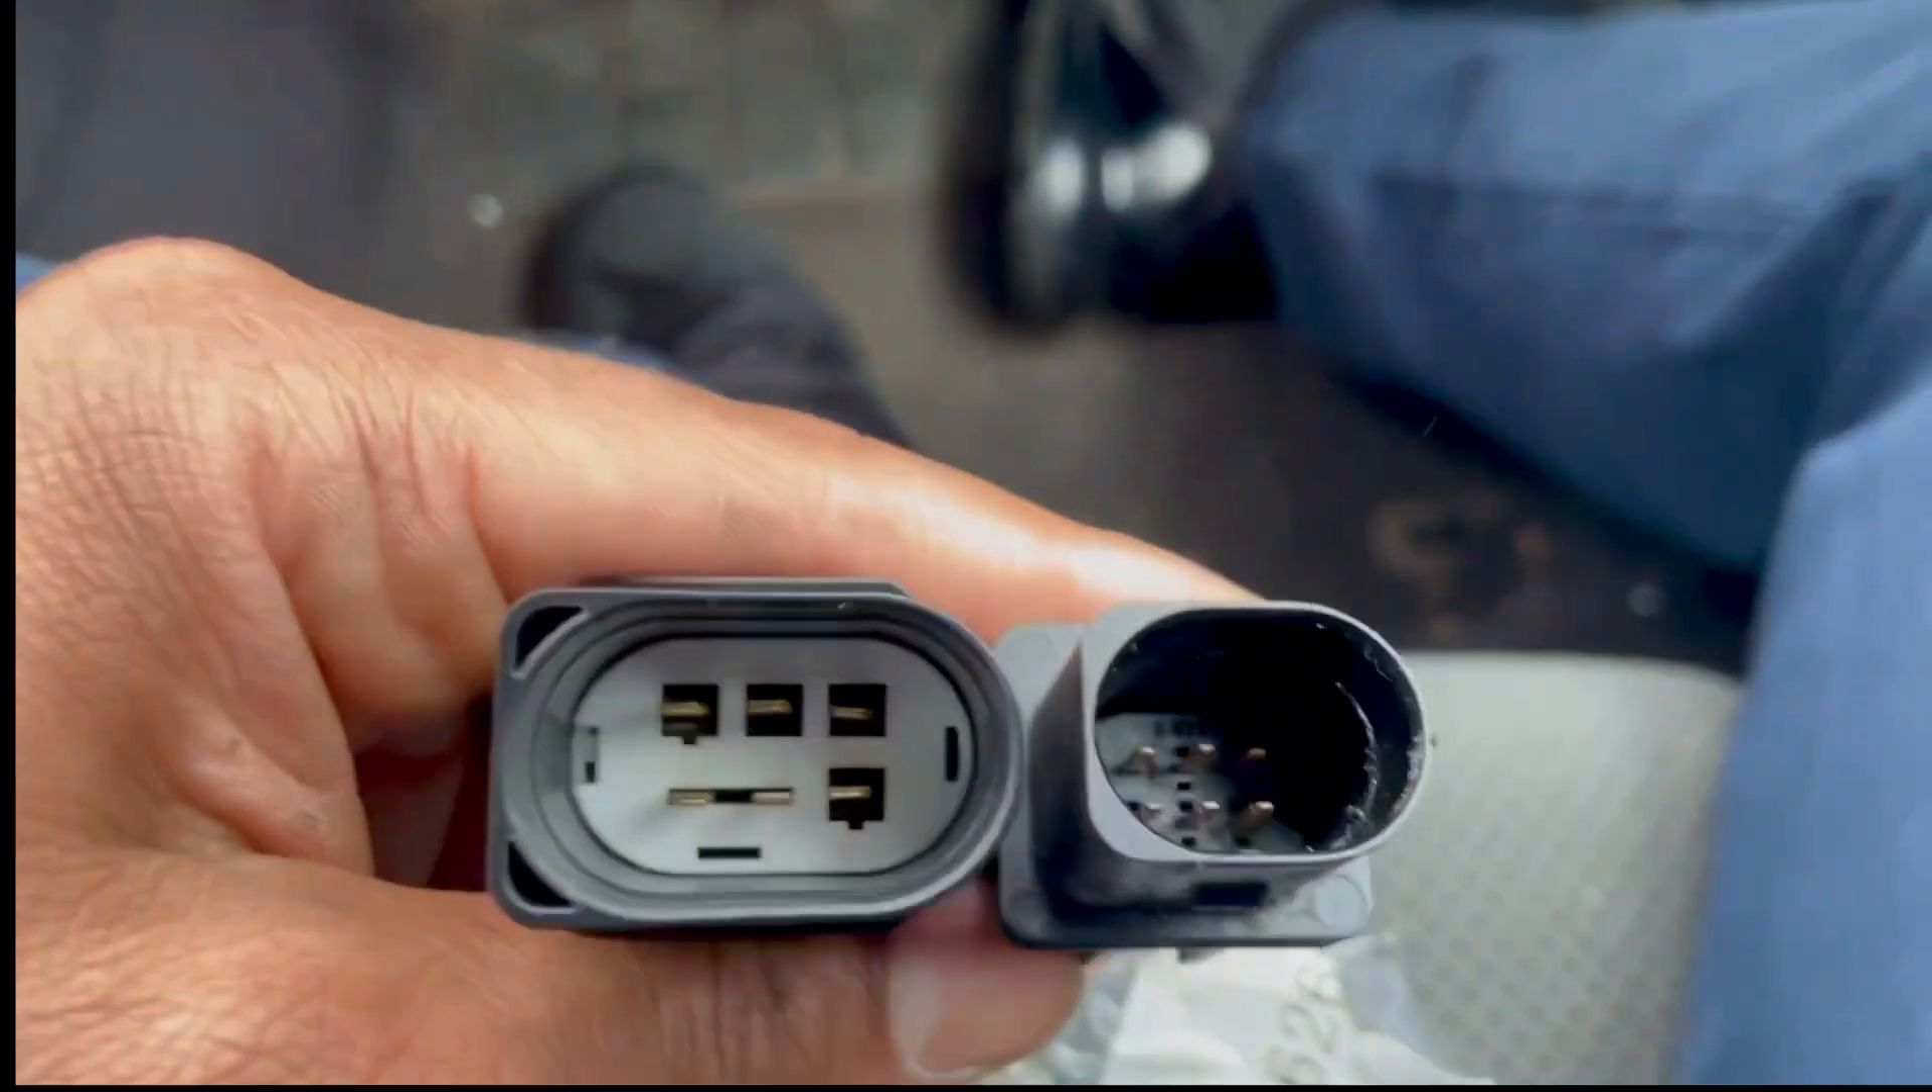The sensor on the right is the one i just took off the one on the left is the one i bought off aliexpress and as you can see clearly they're not going to fit.